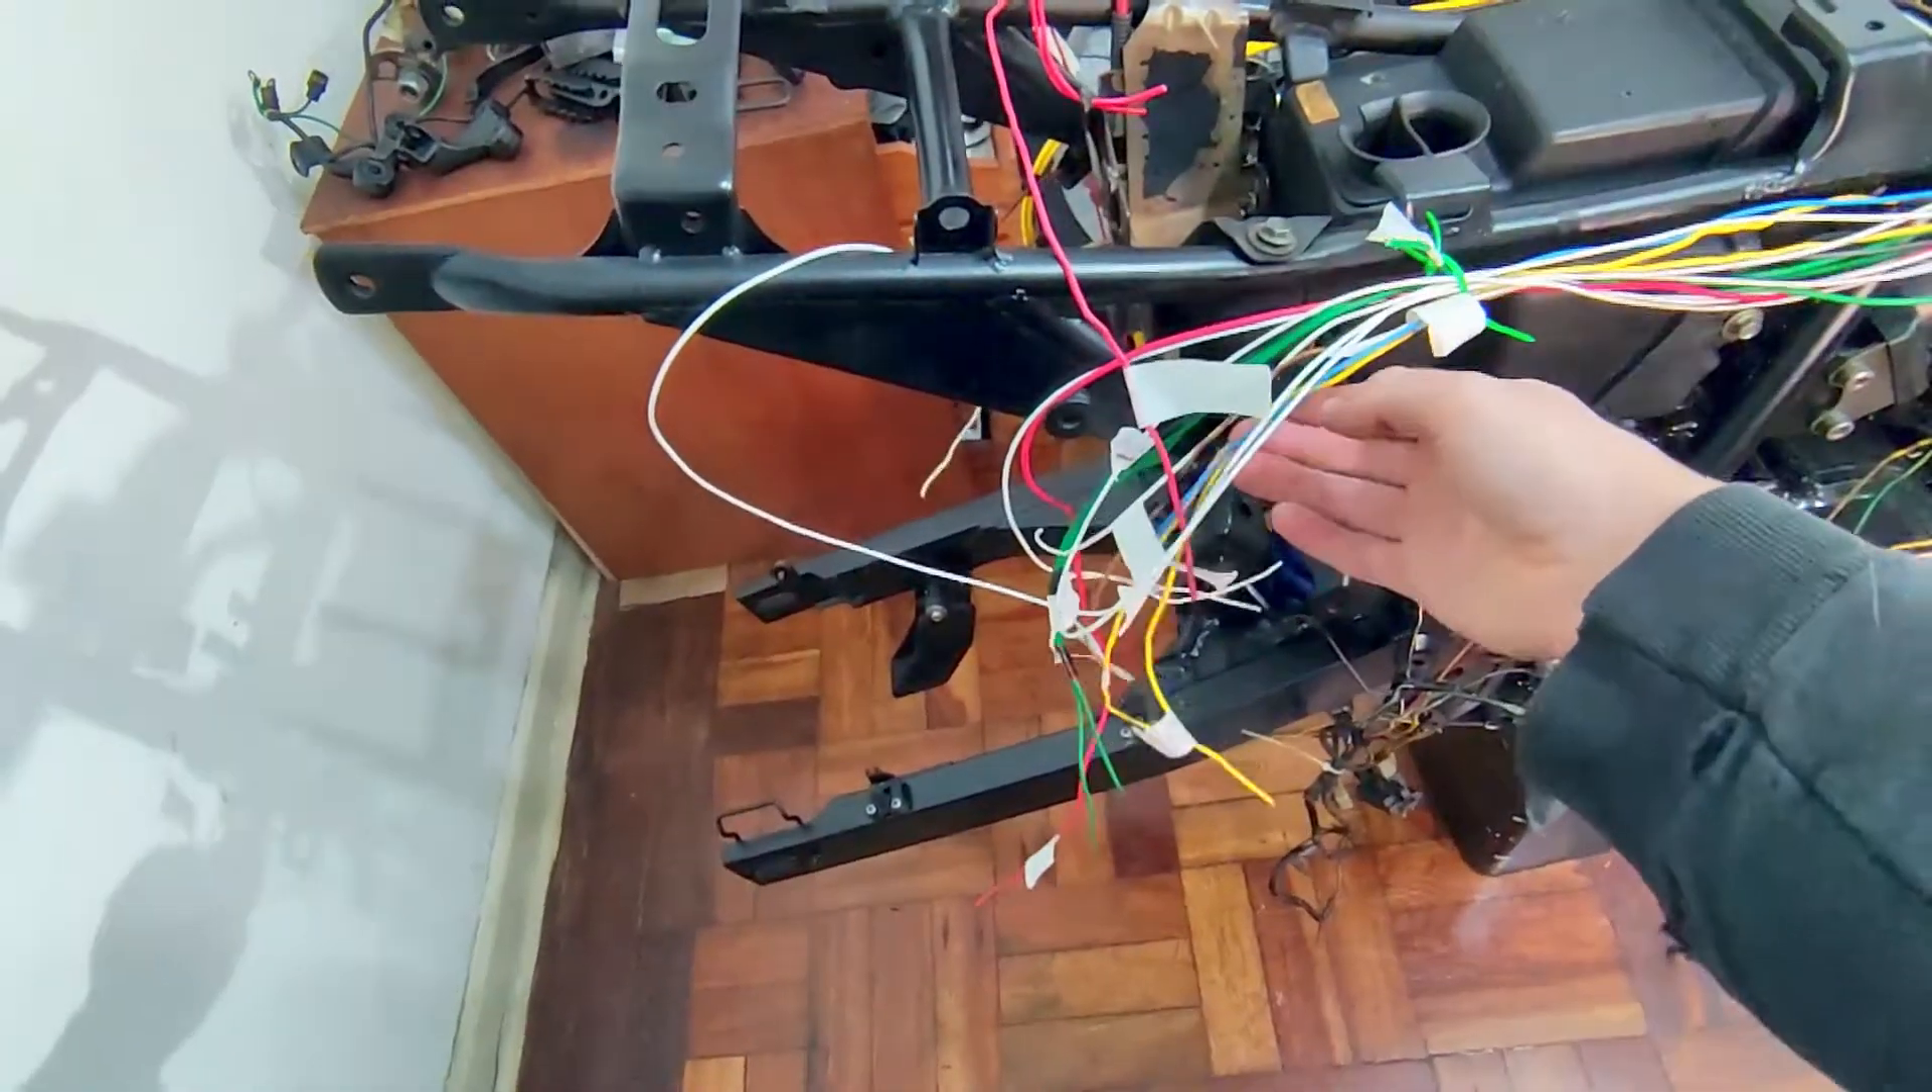A parte de trás da moto já está com todos os cabos passados, falta conectores também.